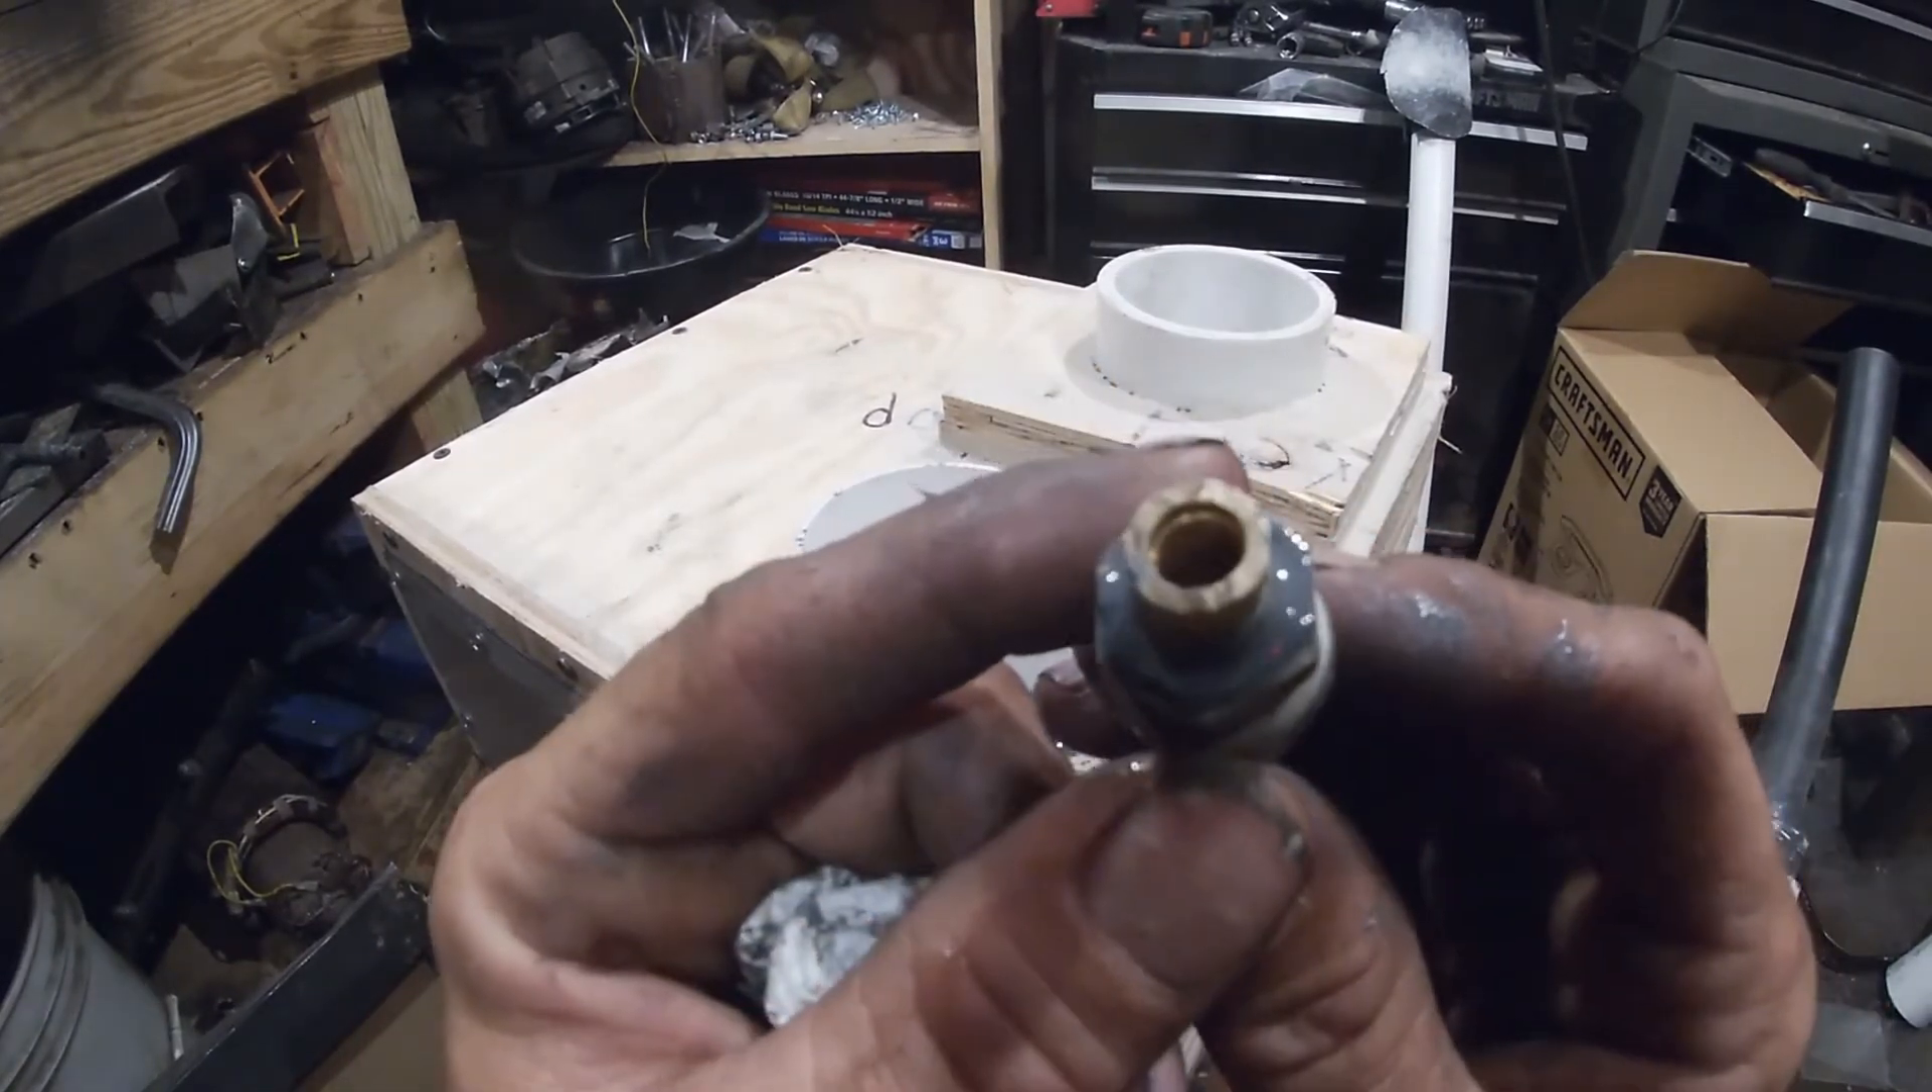All right so this is my spark plug I epoxied a piece of barb in there and I actually had to cut it off of a fuel shutoff valve.